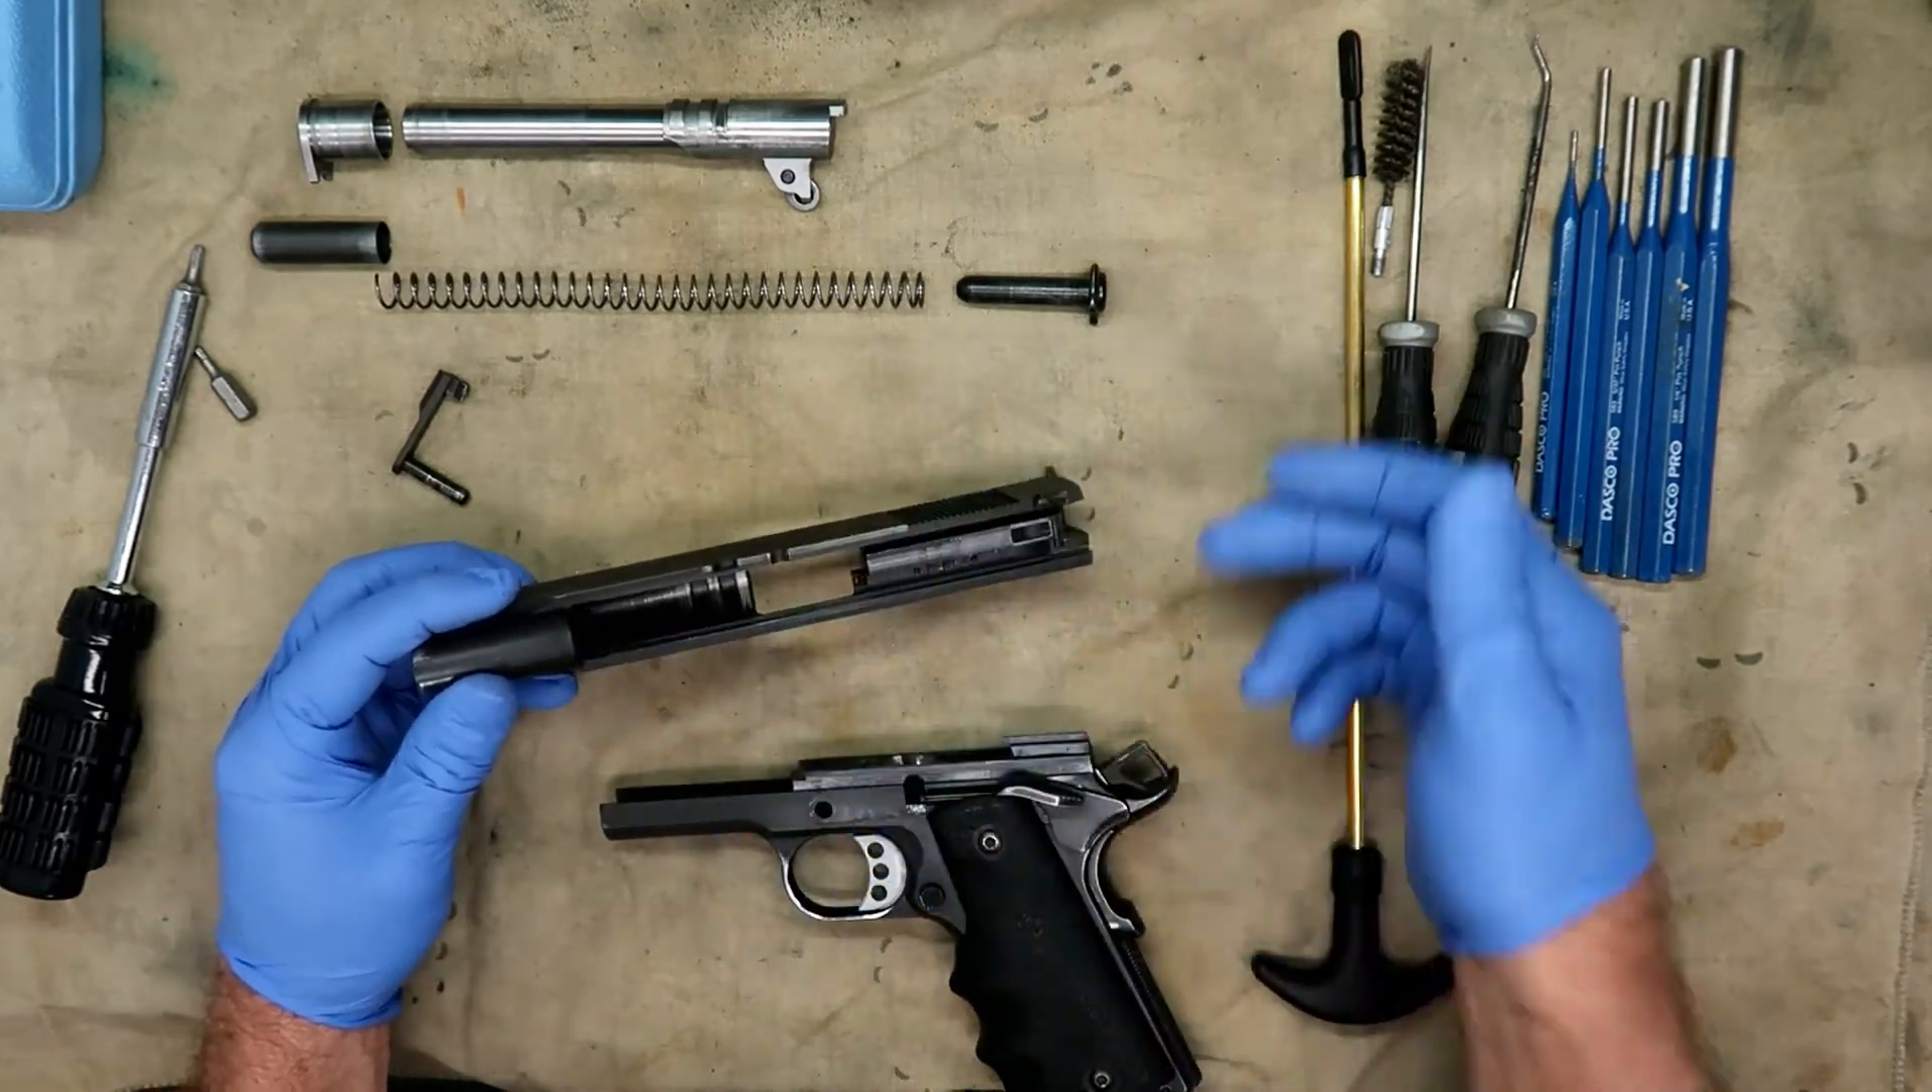You've got the slide down and taken off.